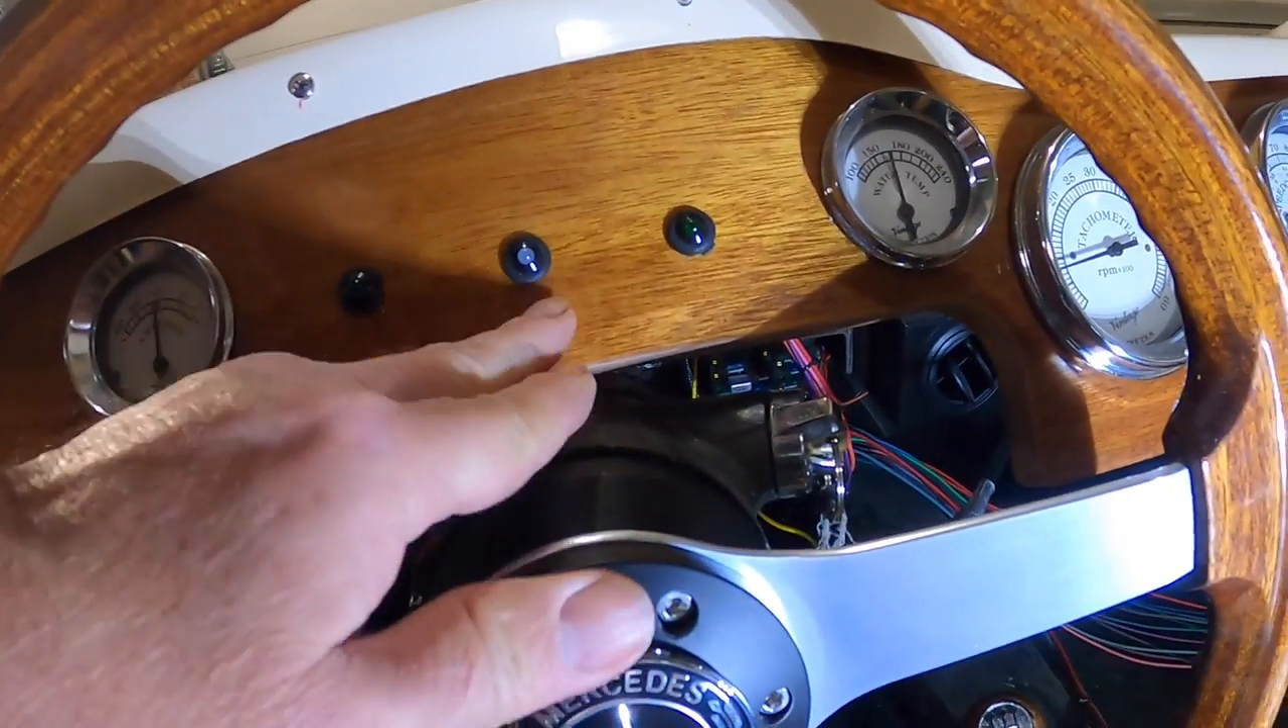All three indicator lights are now installed.